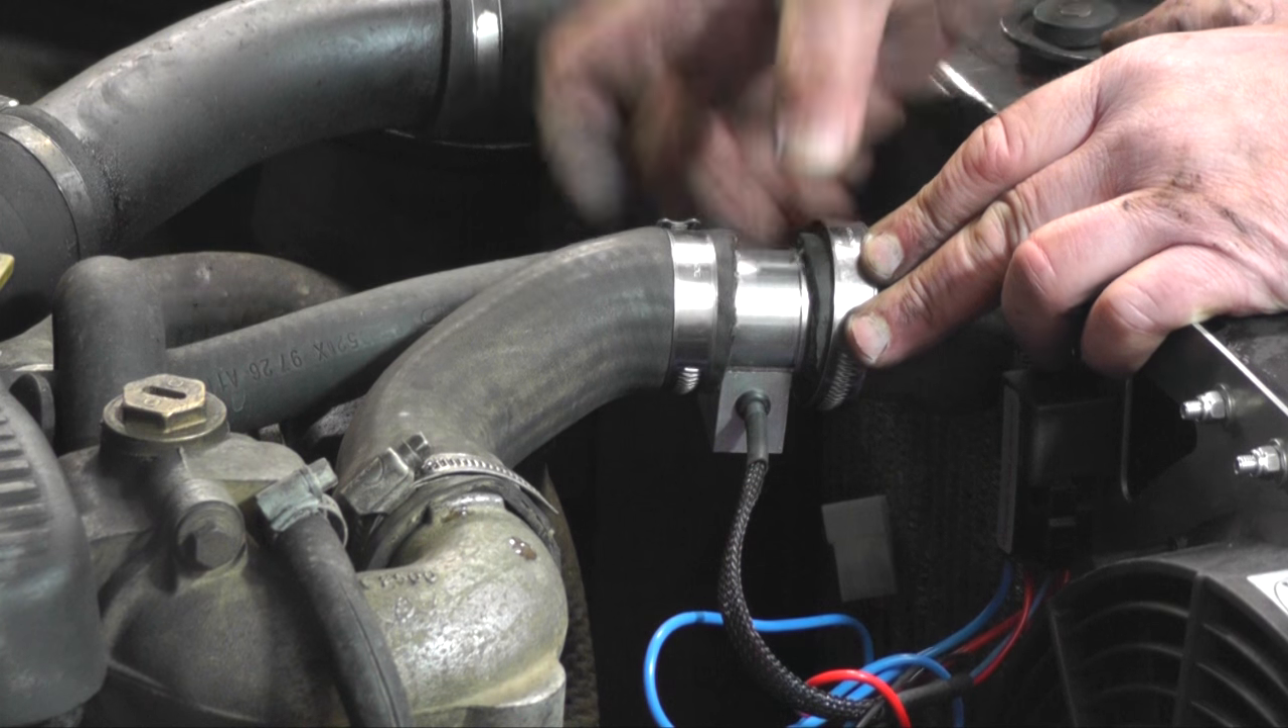We've cut about 20 millimeters out the hose we've fitted the temperature sender unit.